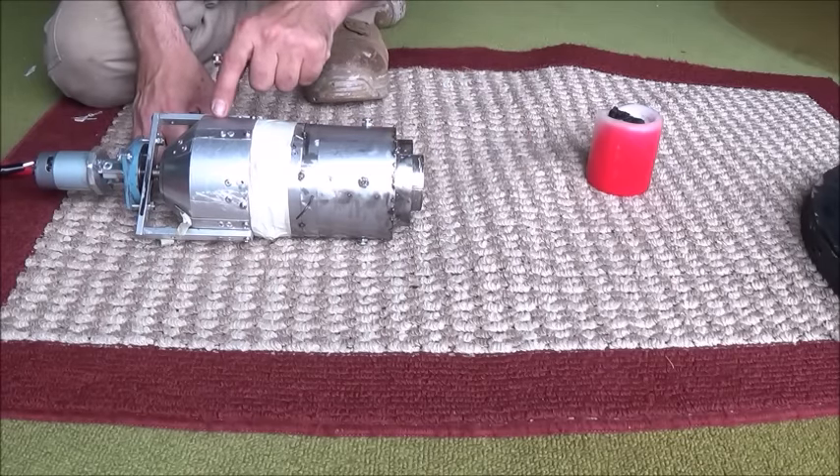We now have the electric motor ready to go hooked up to that compressor.